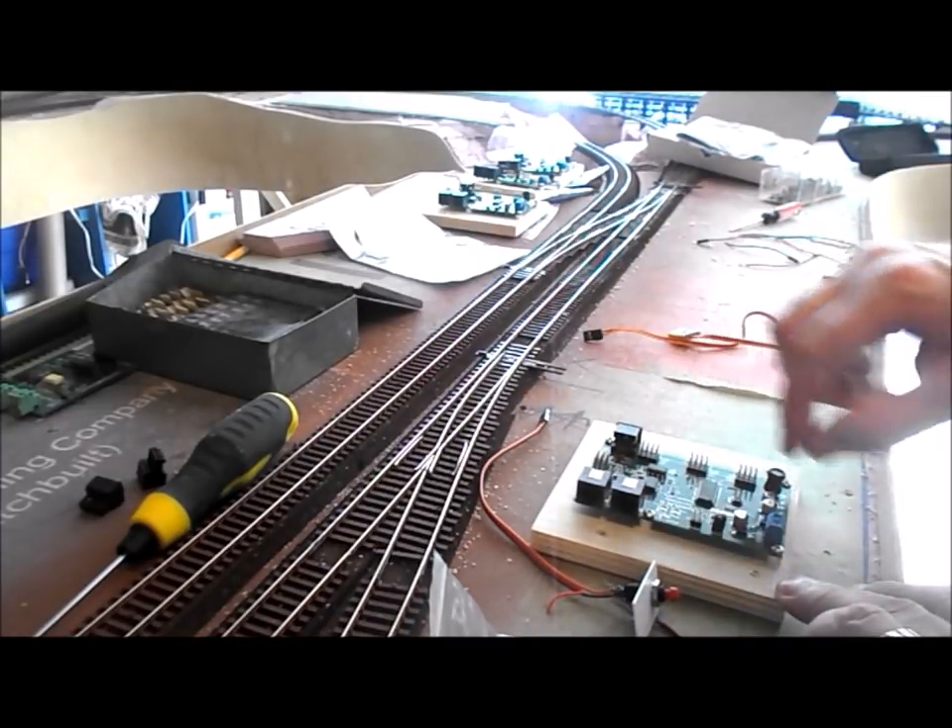I've mounted the boards on squares of plywood.